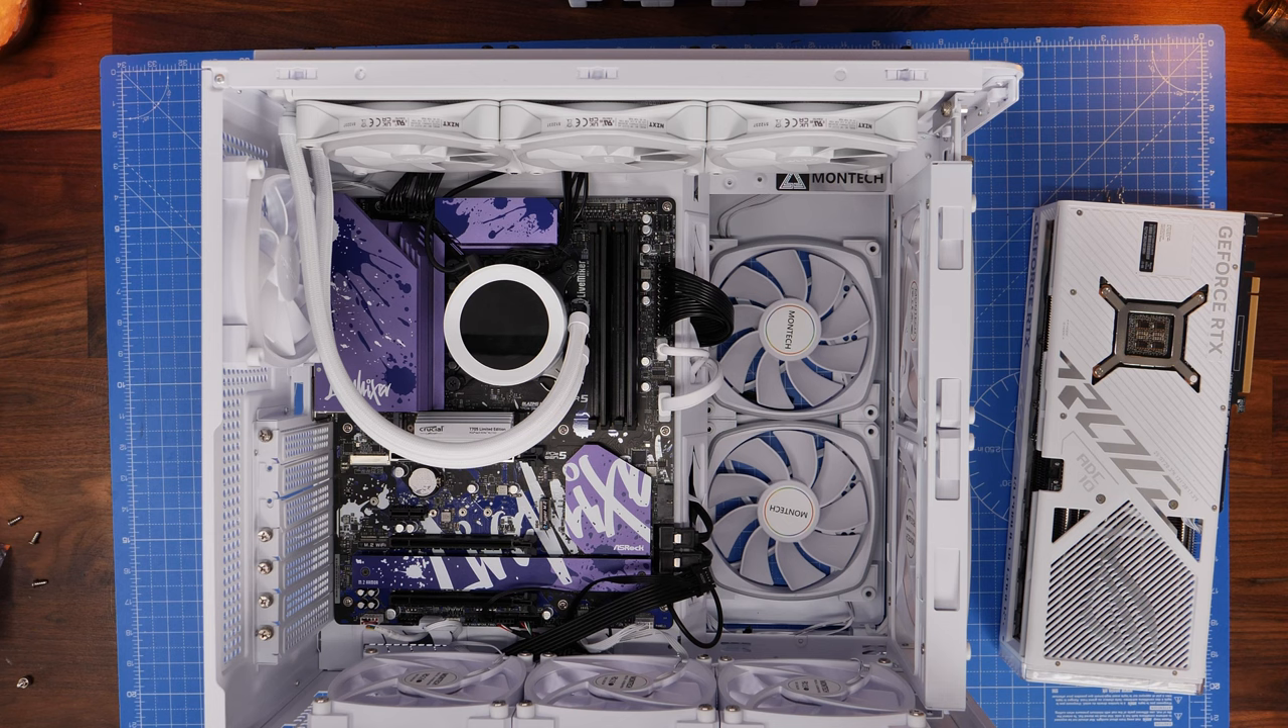Obviously I've not put the GPU in yet.